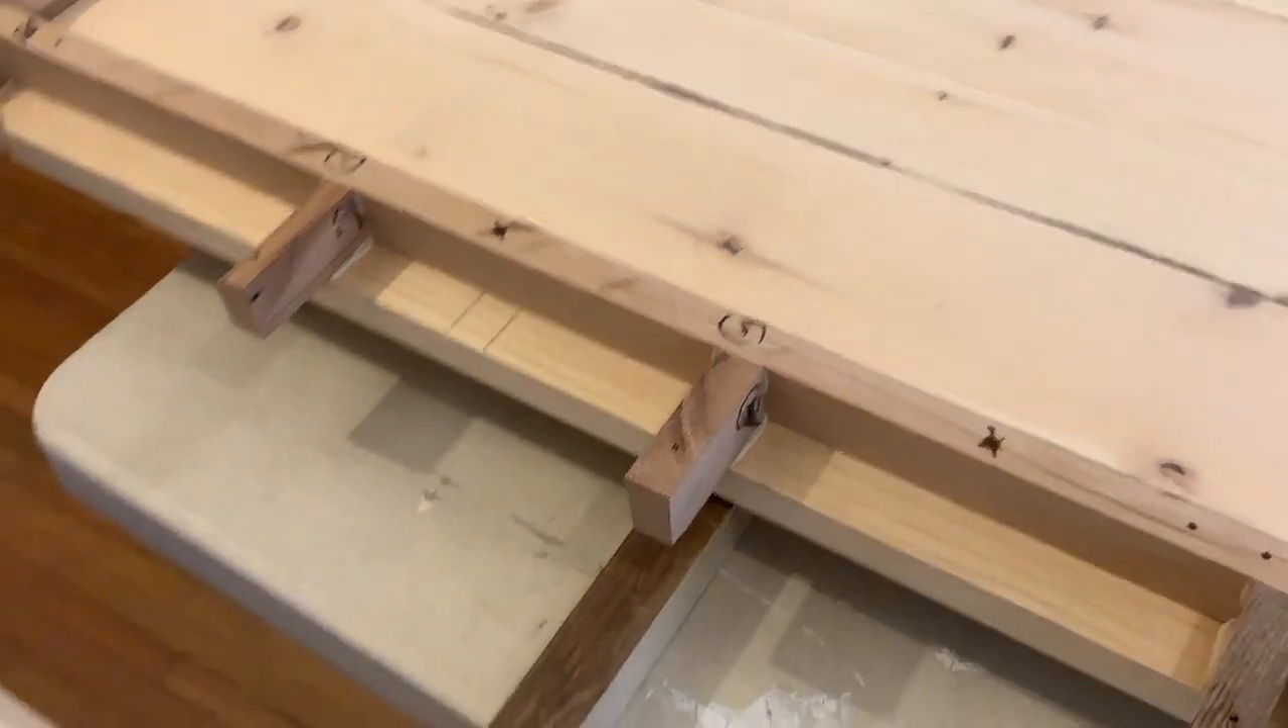I screwed these boards underneath the countertop for one thing to raise it up above the table.